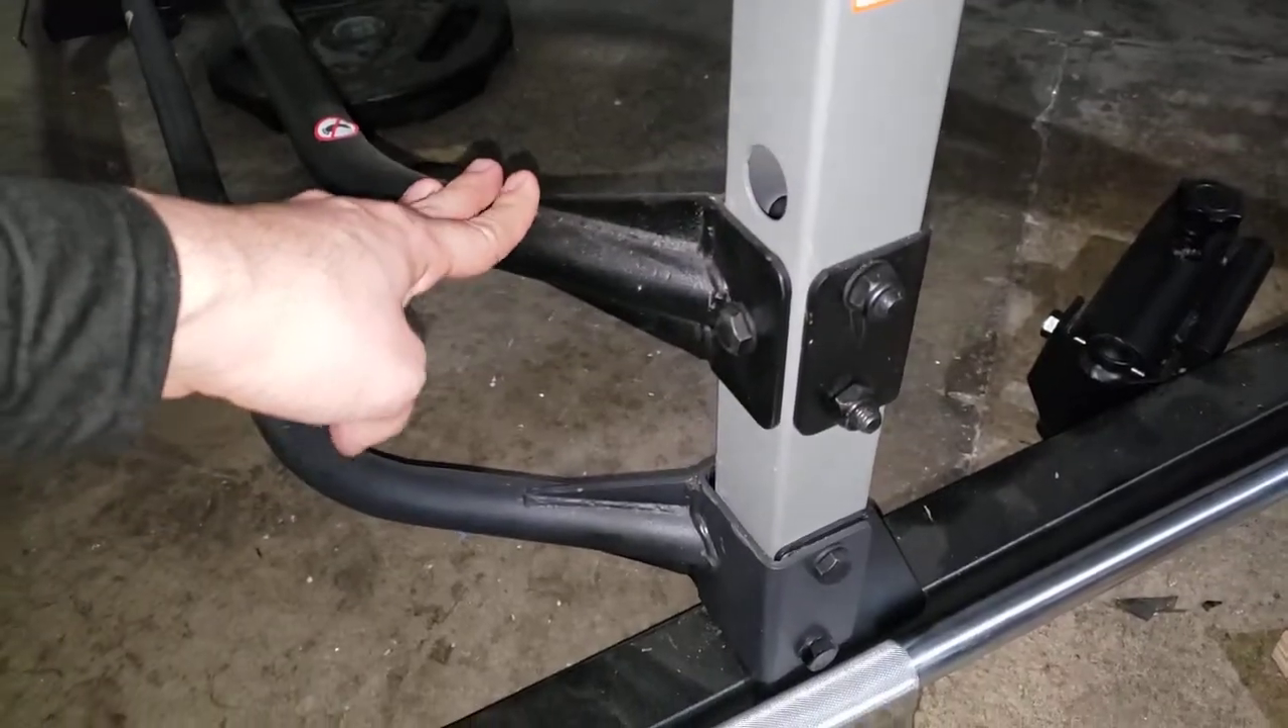Right here, I only have both bars installed to illustrate the assembly.